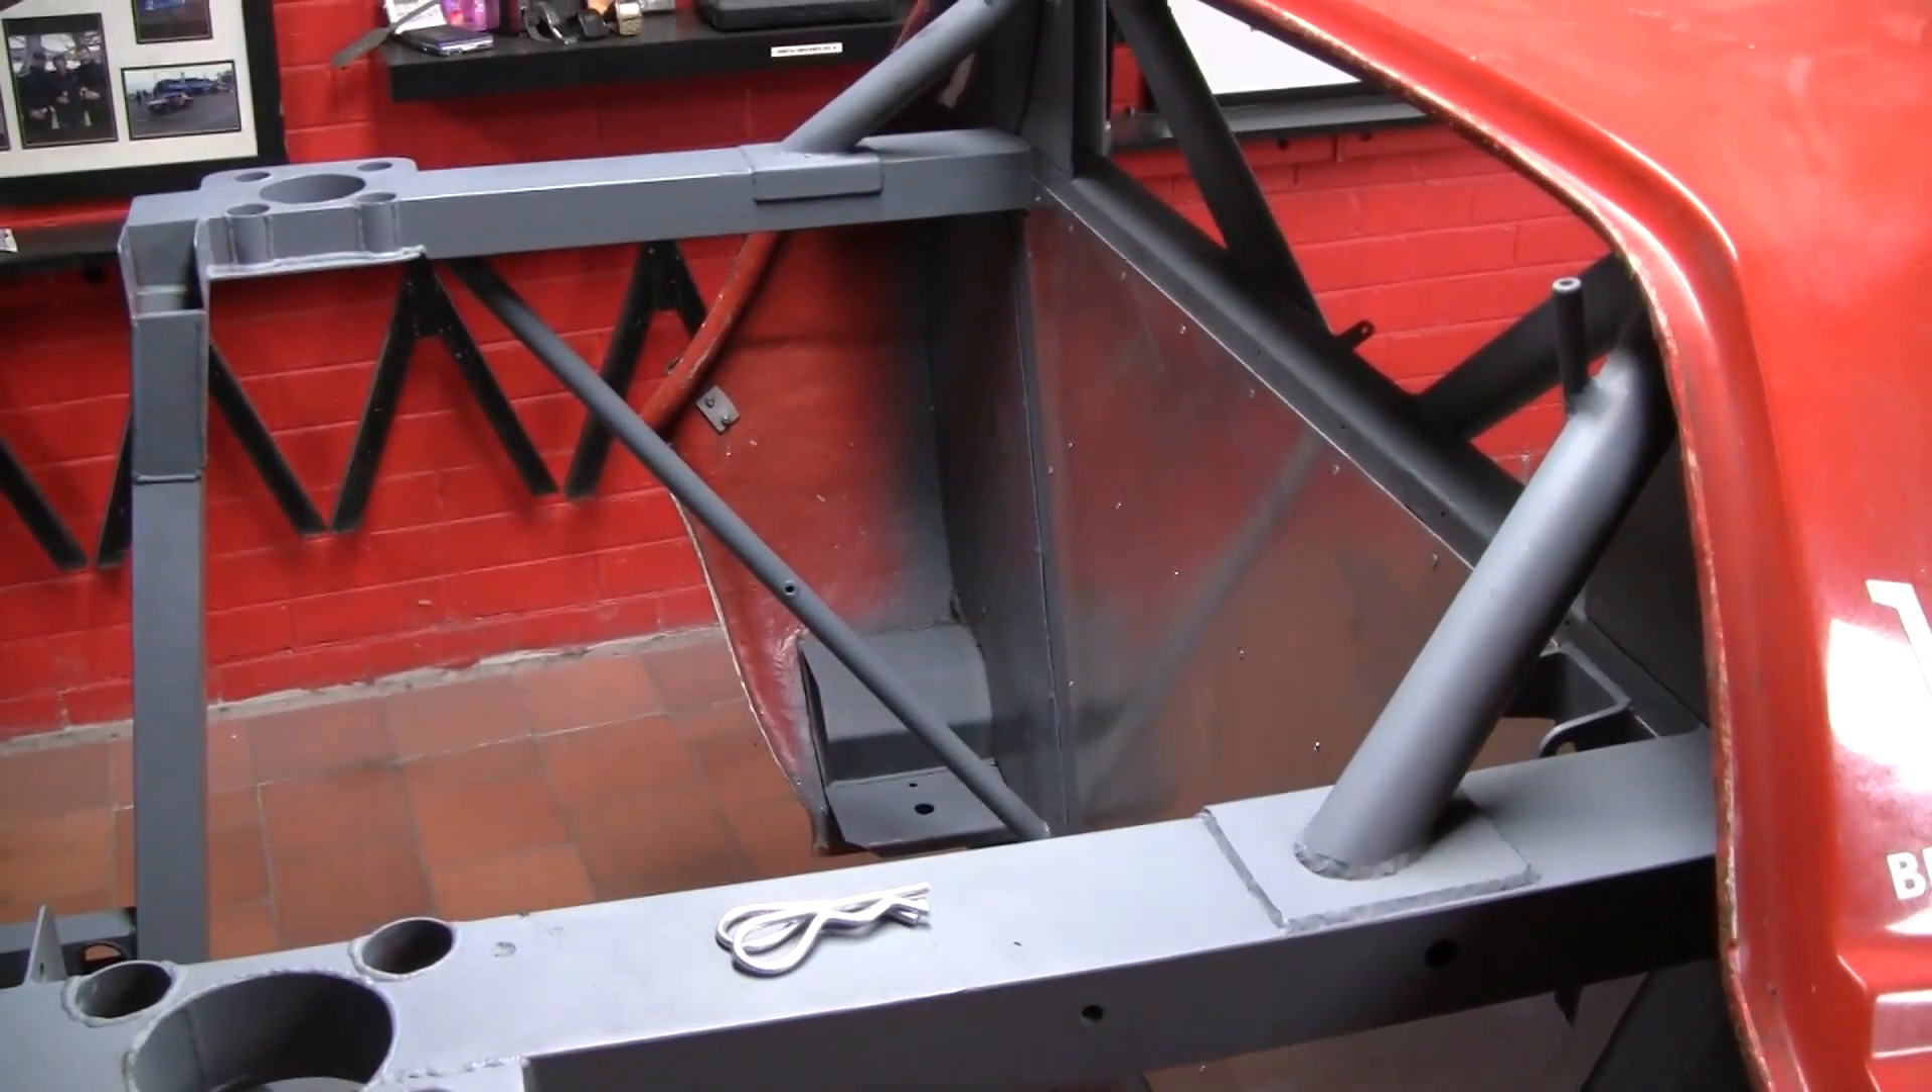And I've also popped riveted and sealed in that rear firewall.